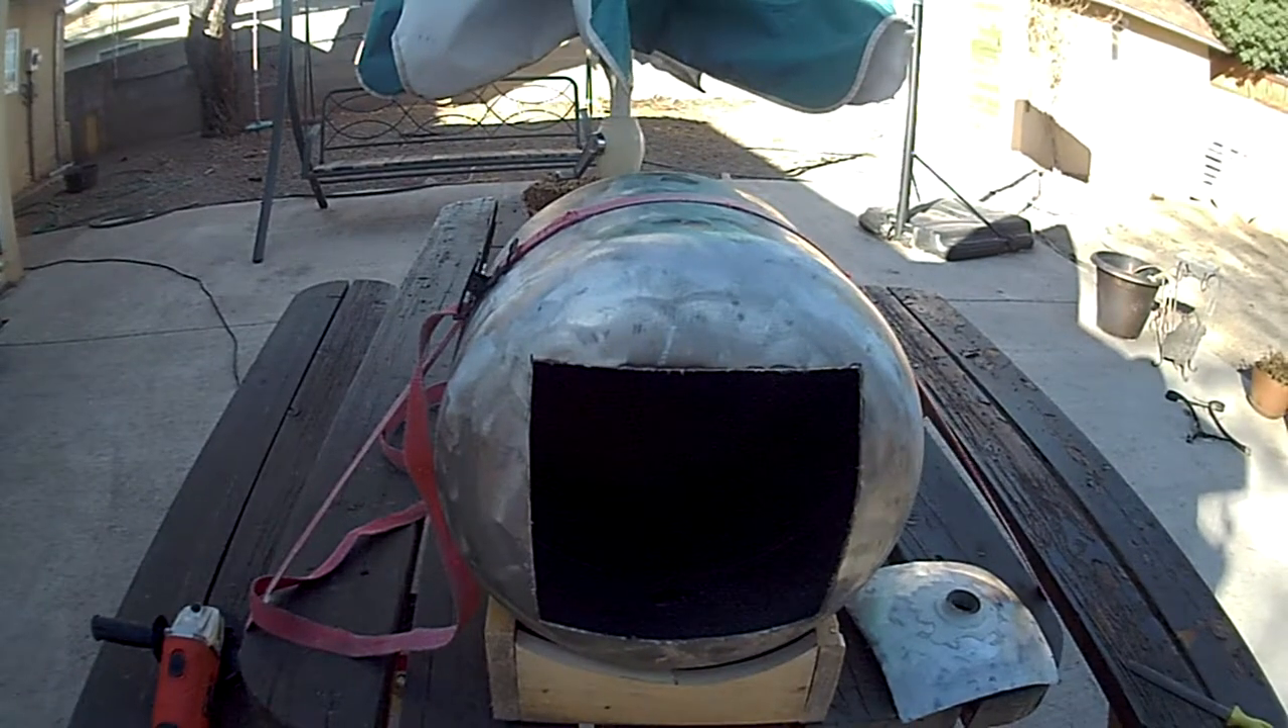Okay, so here's the tank with the door cut out.